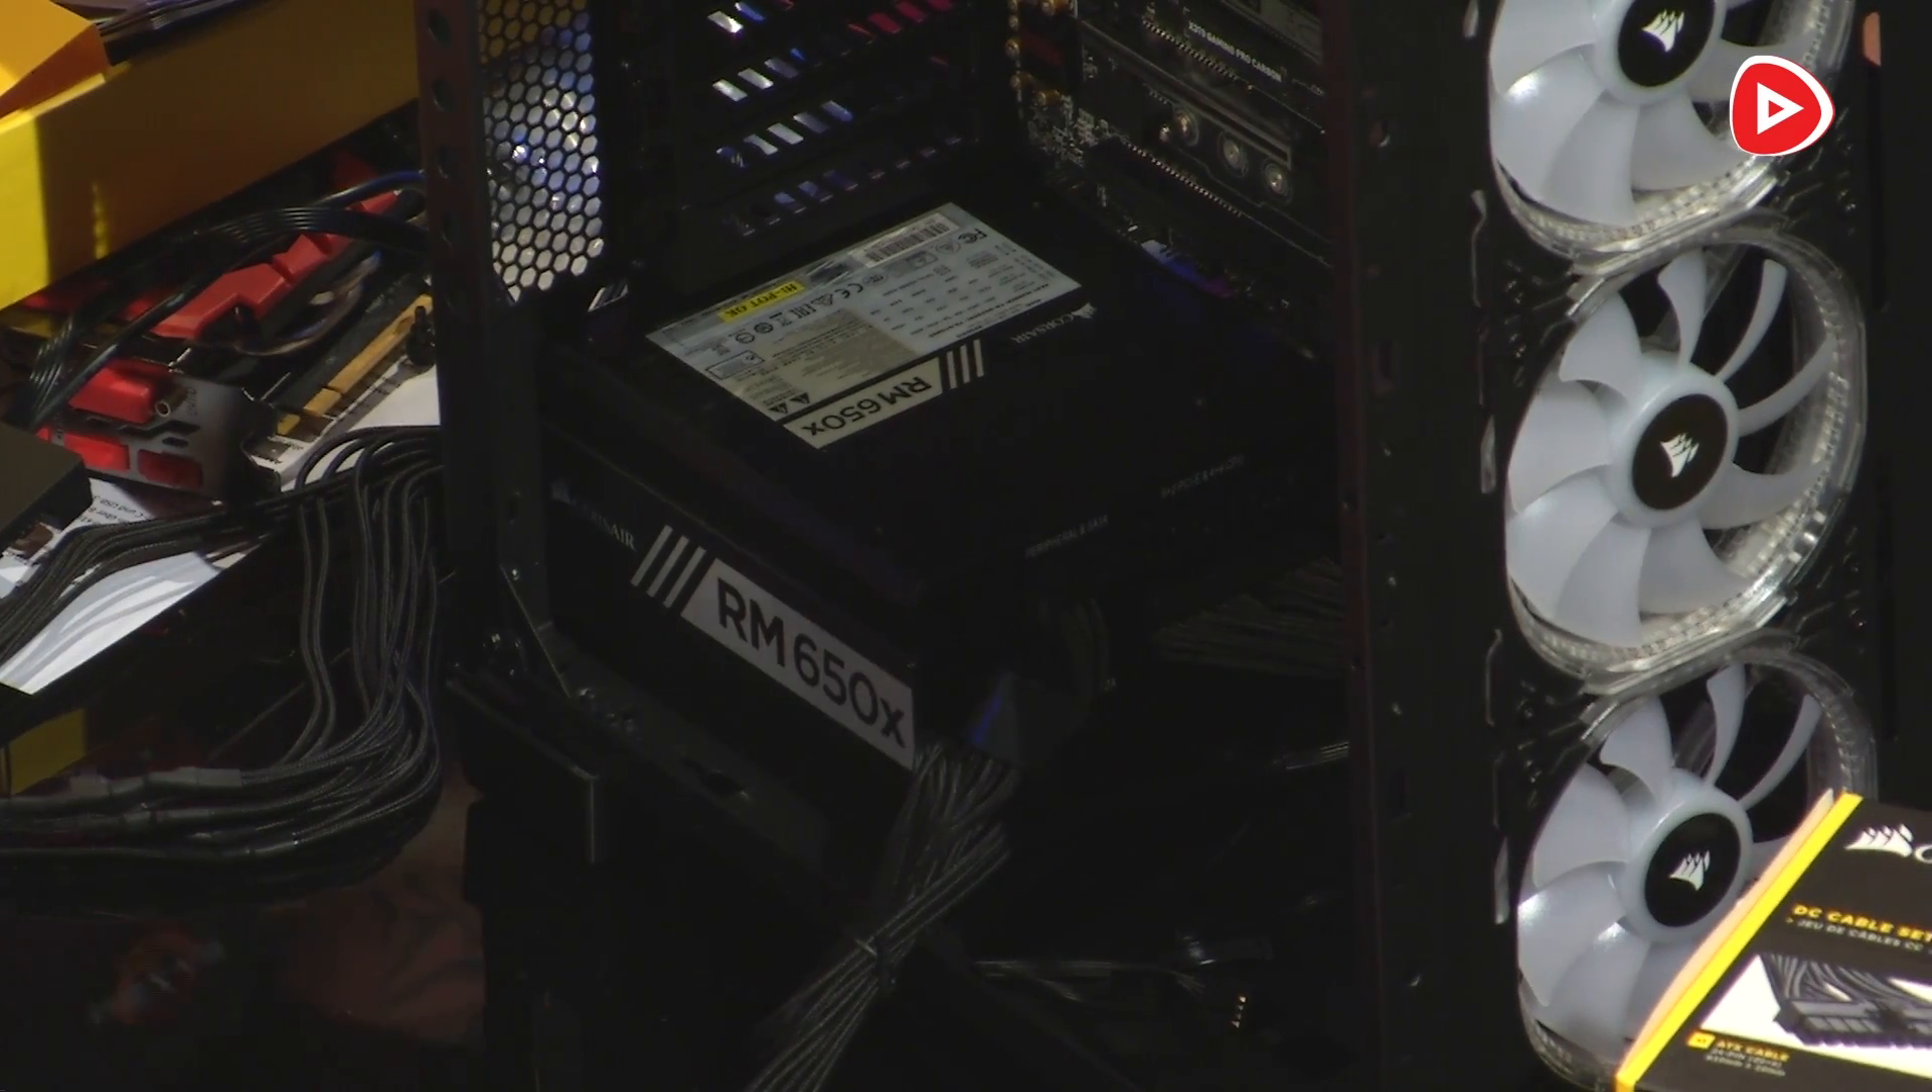Das Netzteil haben wir jetzt auch schon drin.